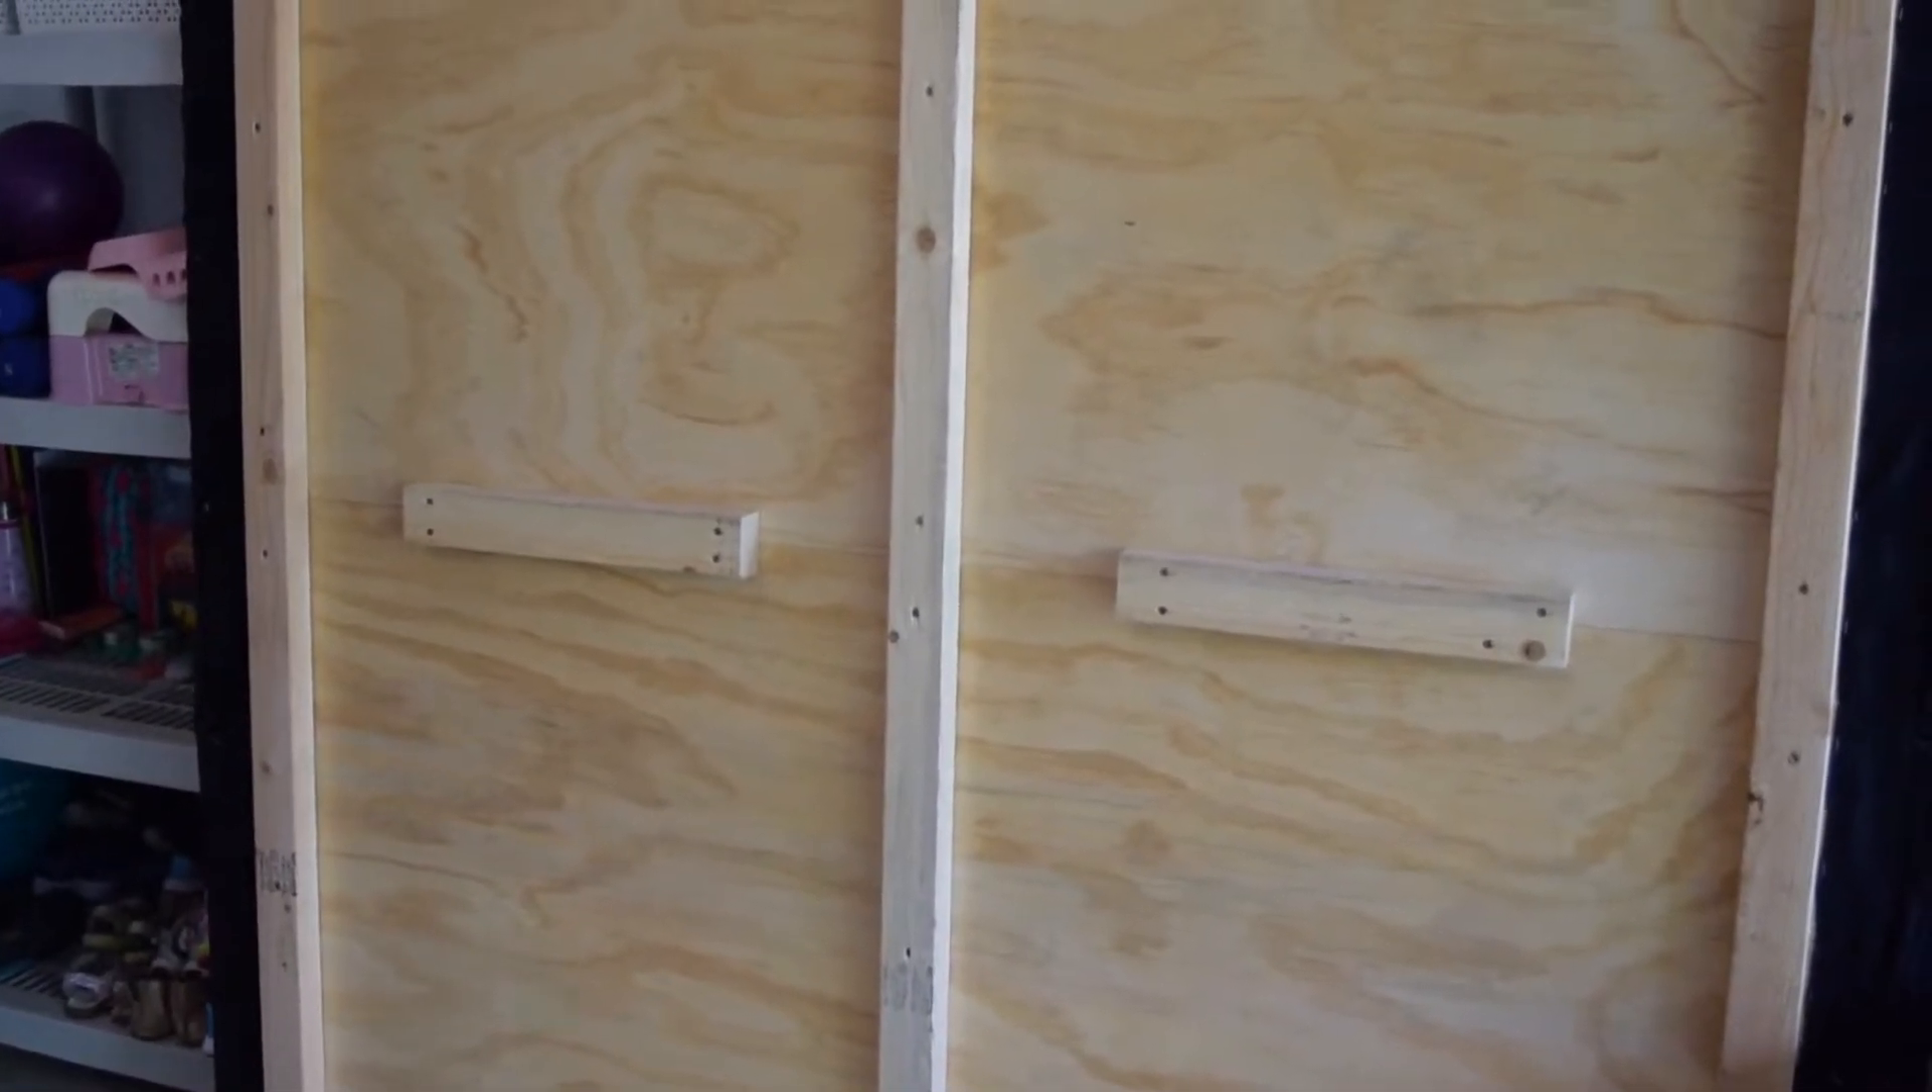We have two pieces of plywood here together they are connected with two by threes that go the length of it and then two in the middle where the boards are attached to each other to reinforce that connection.